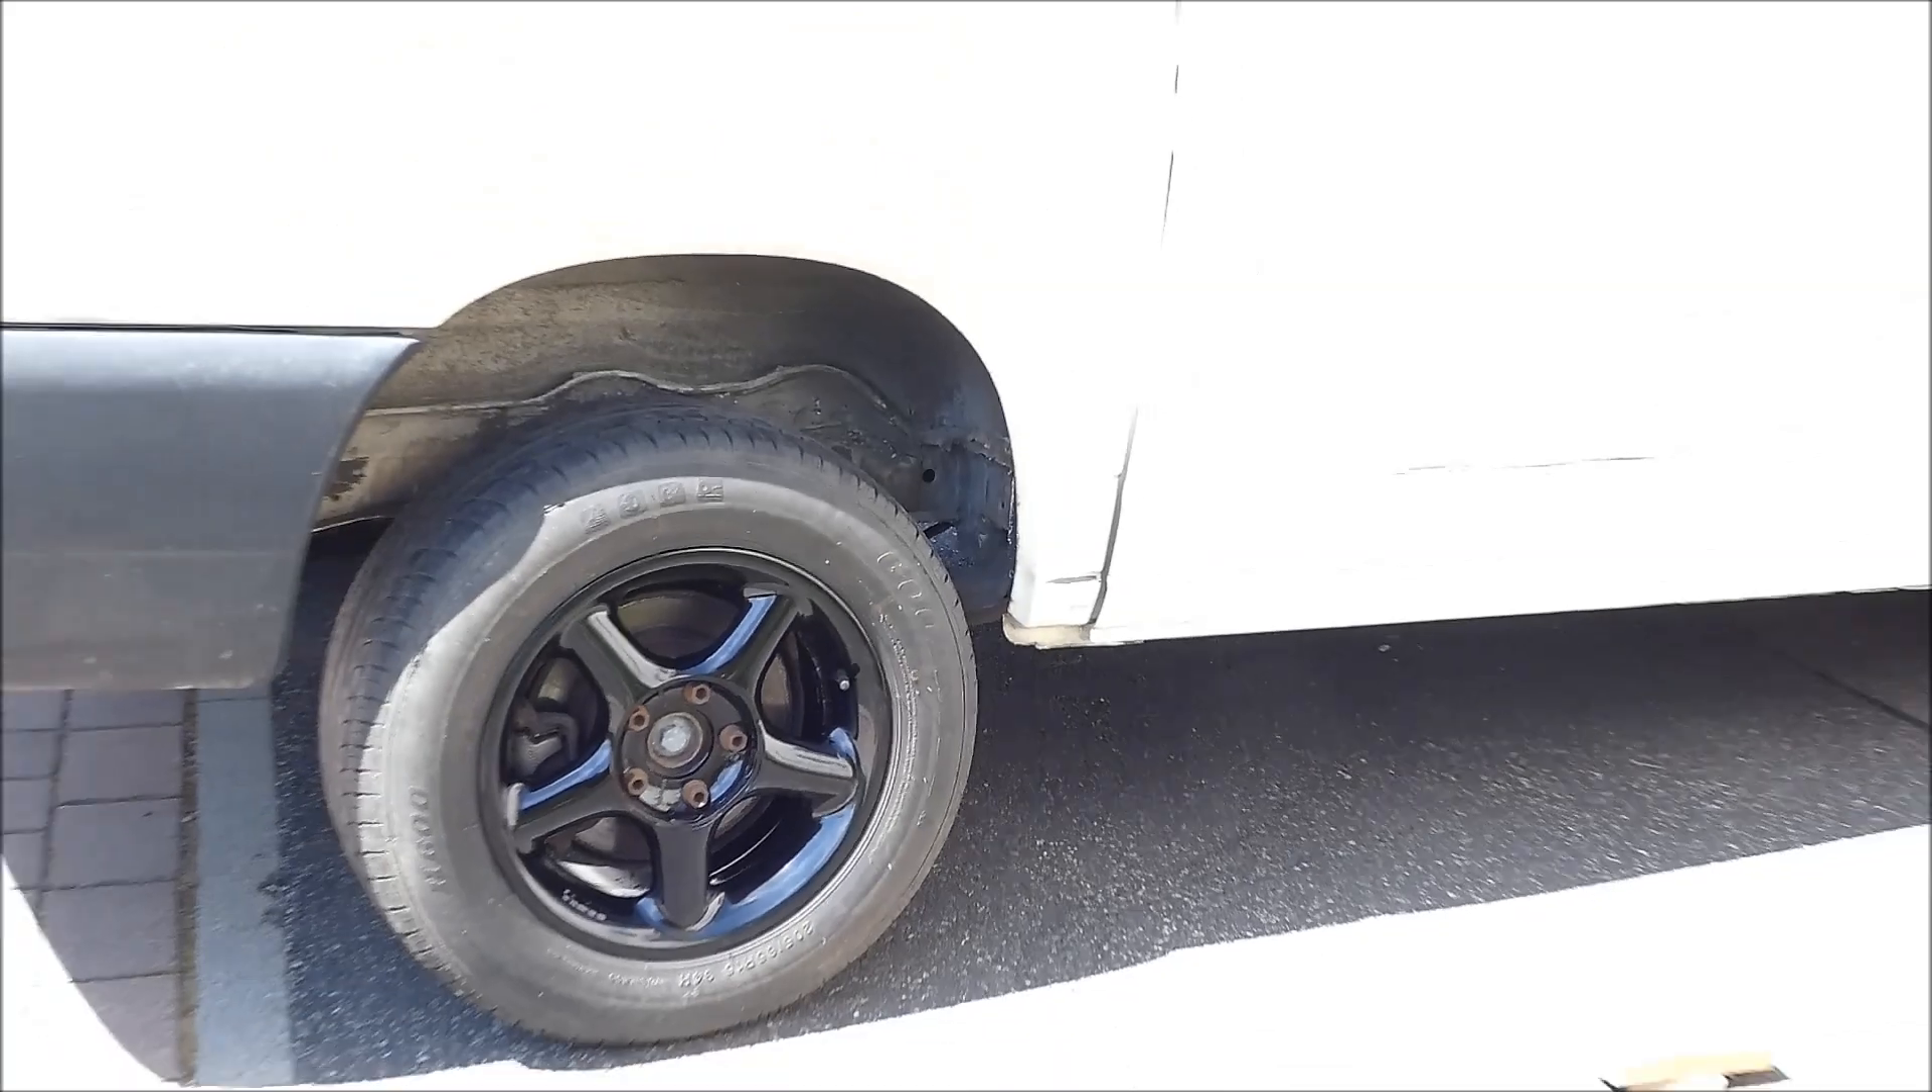Die kappen habe ich jetzt noch nicht drauf gemacht die kommen noch später drauf.